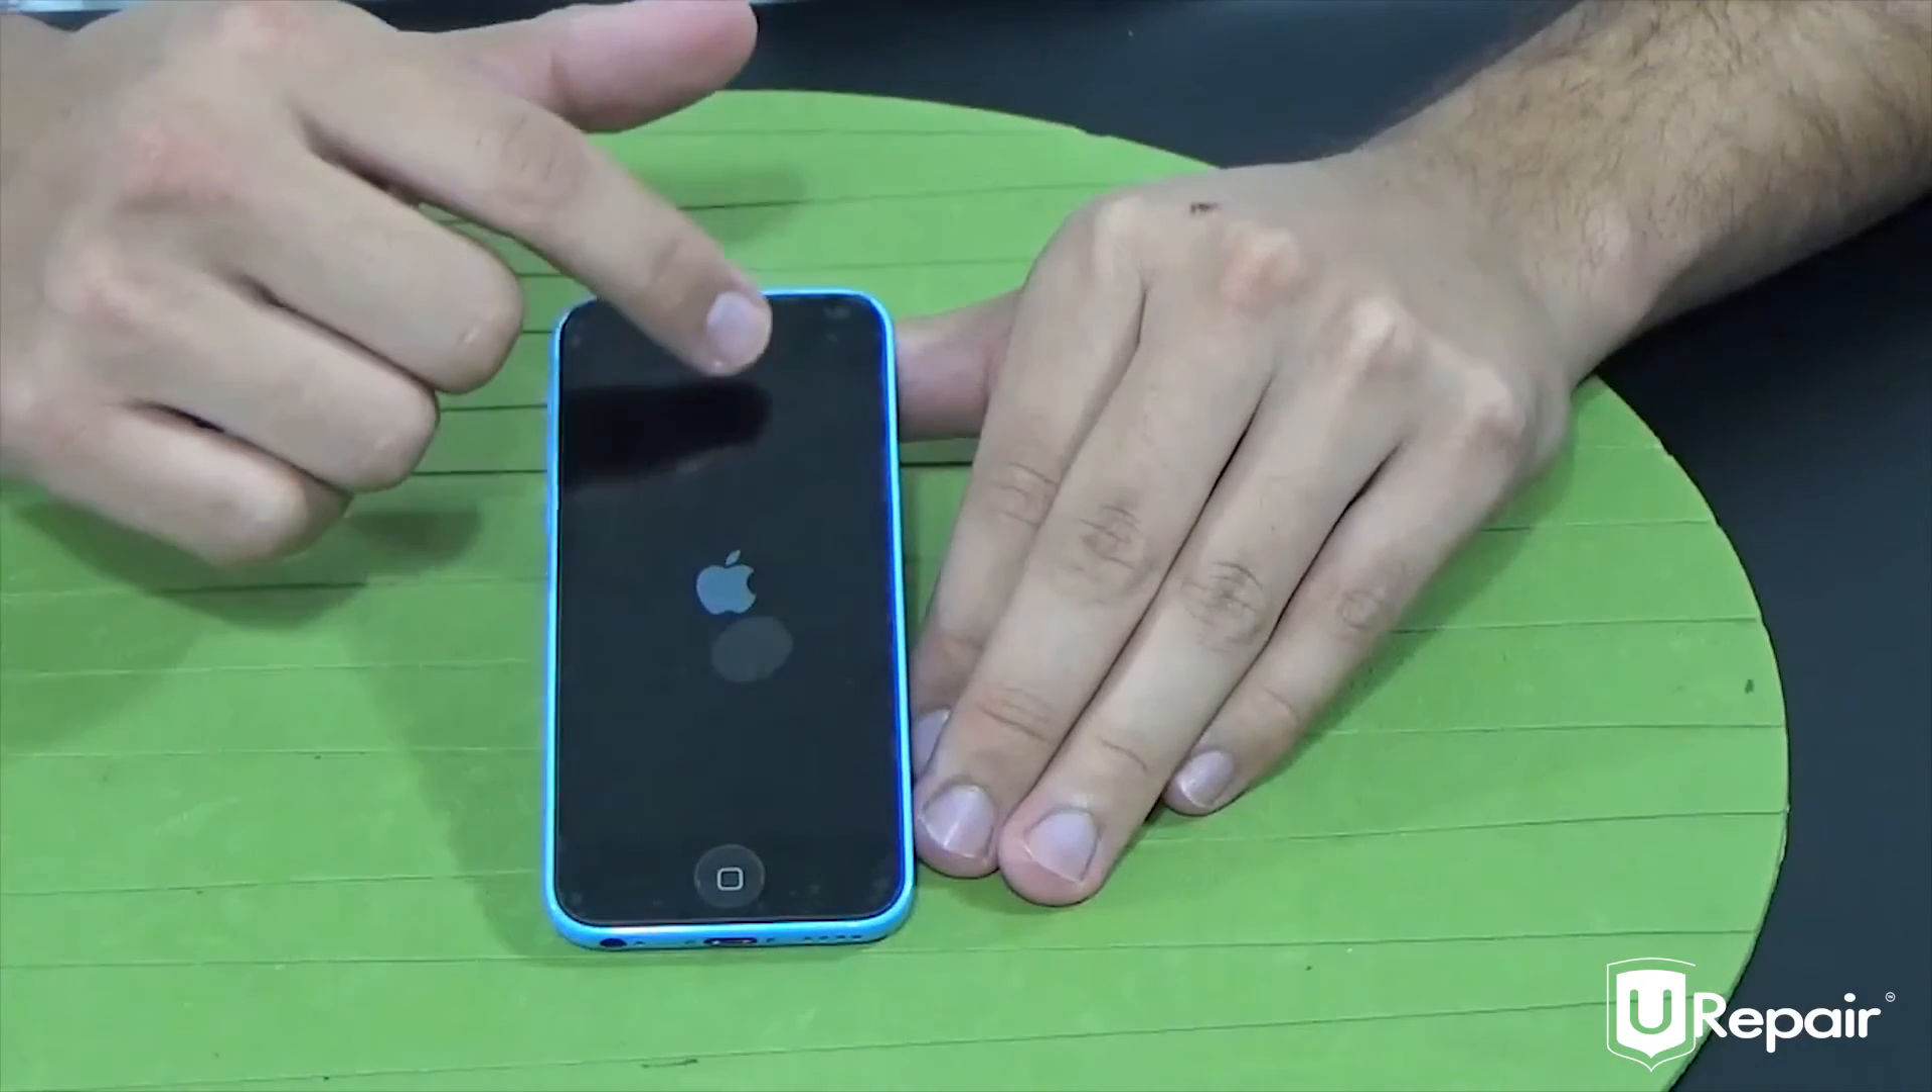So basically we have successfully reinstalled the screen onto the display here.